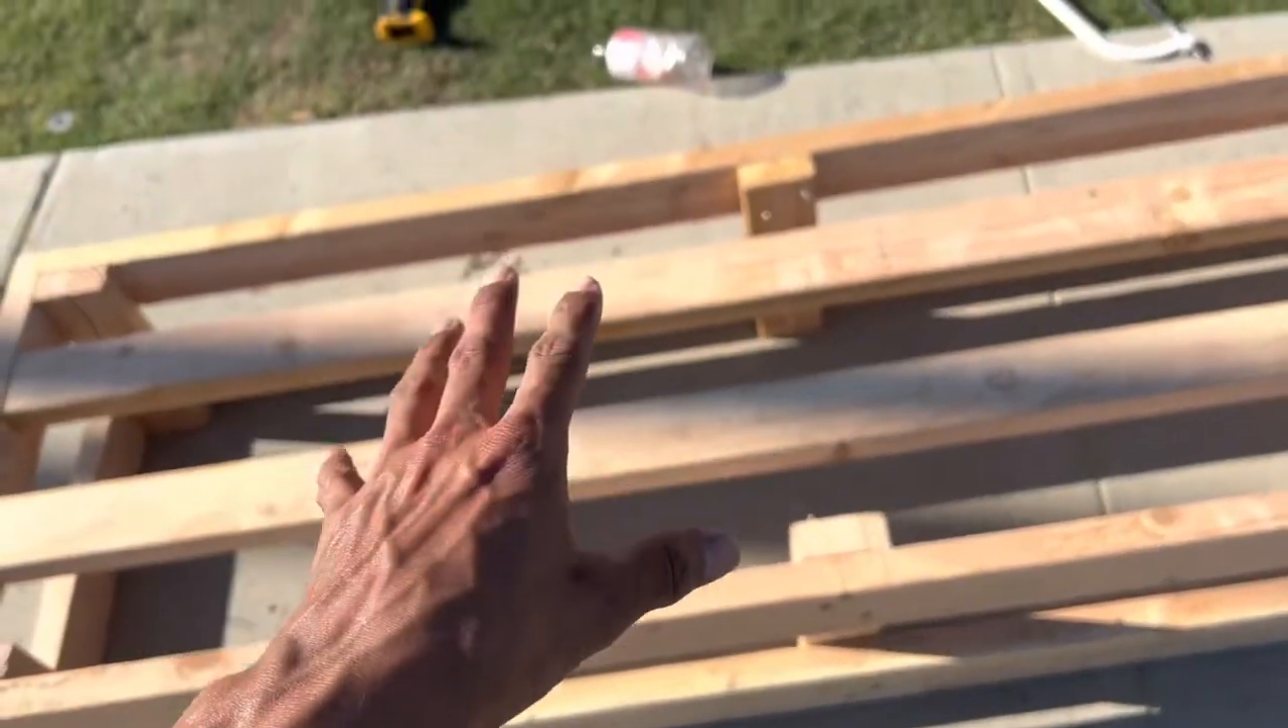We got the support beams in.